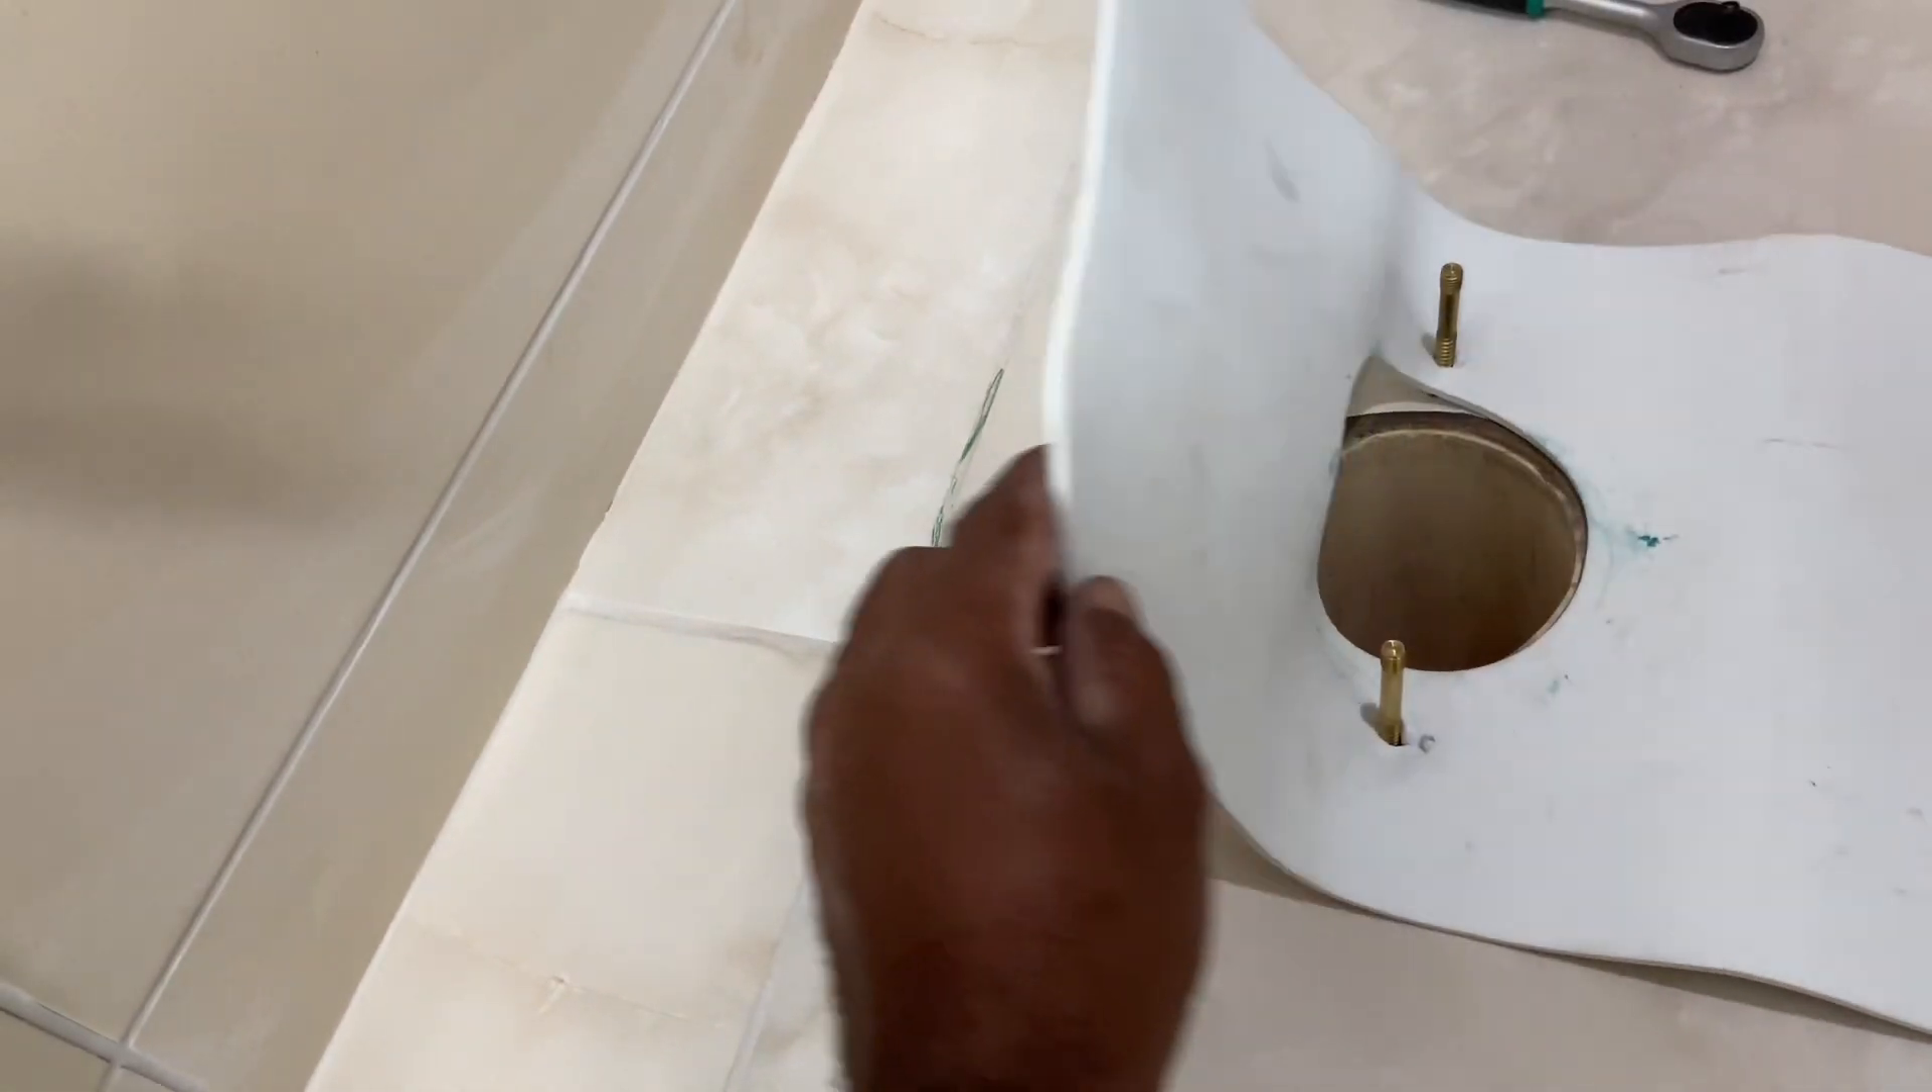E aqui a gente coloca o tapetezinho, ó. Já botei os parafusos.